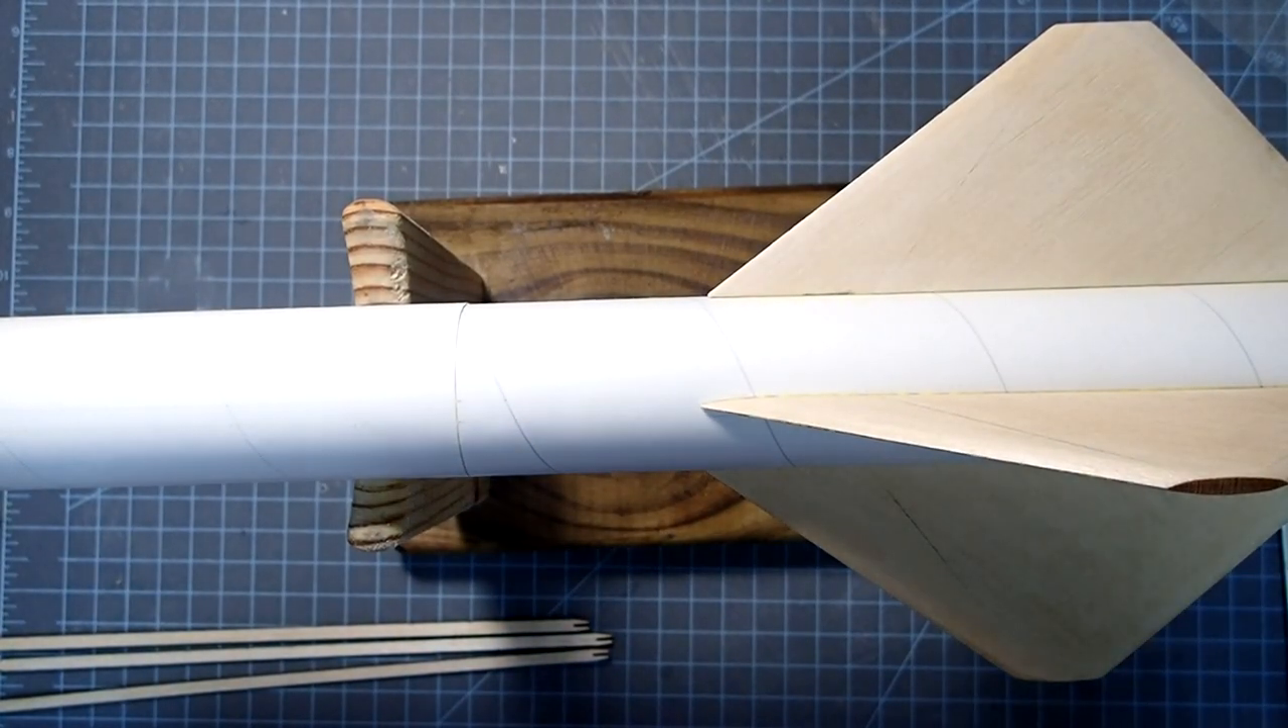The main fins have all been glued on.